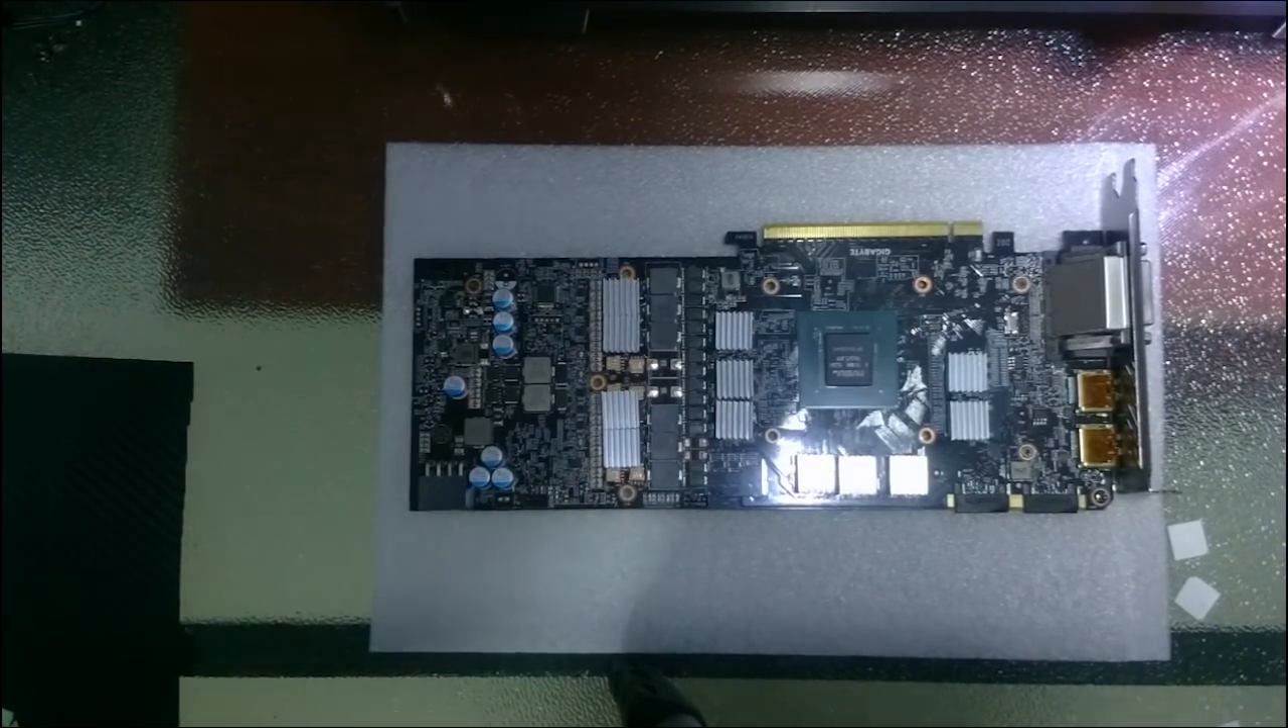Os dissipadores de calor aqui estão colocados tá.